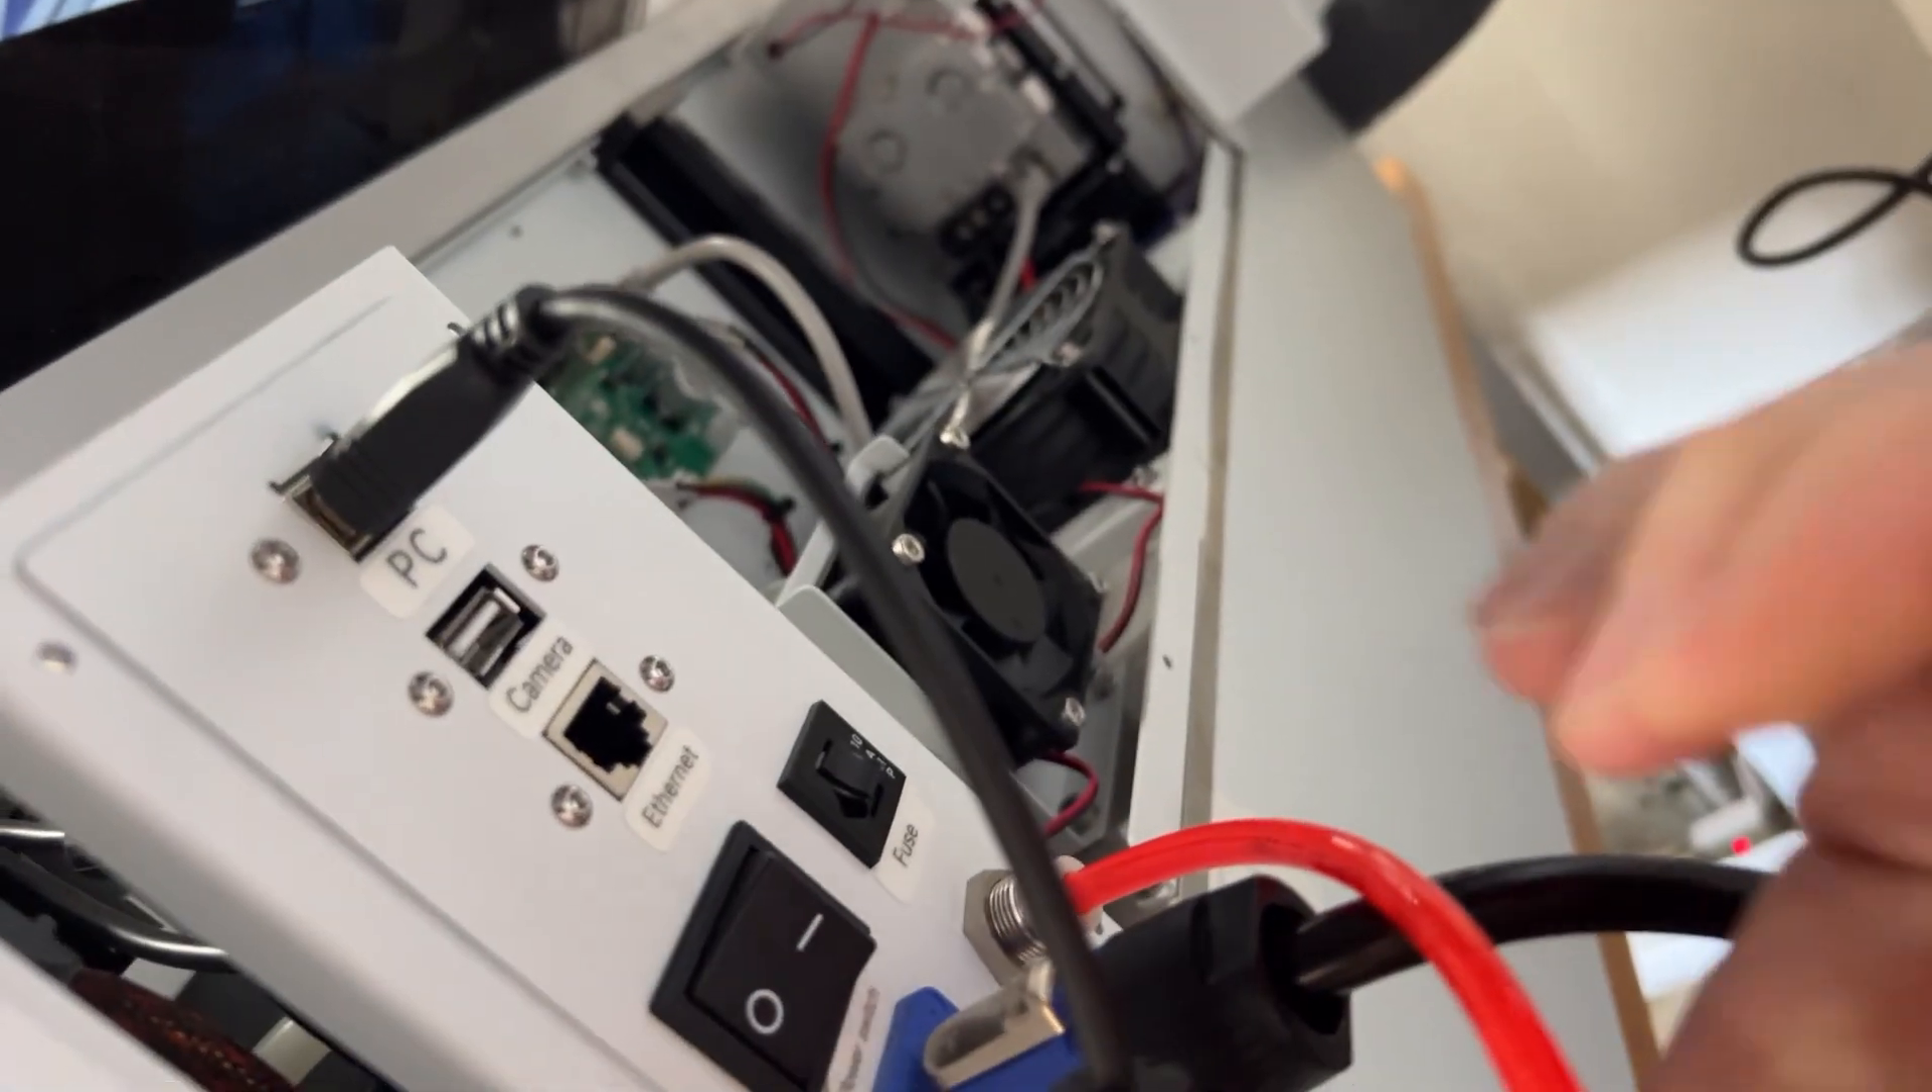You can see I still have the back cover off.